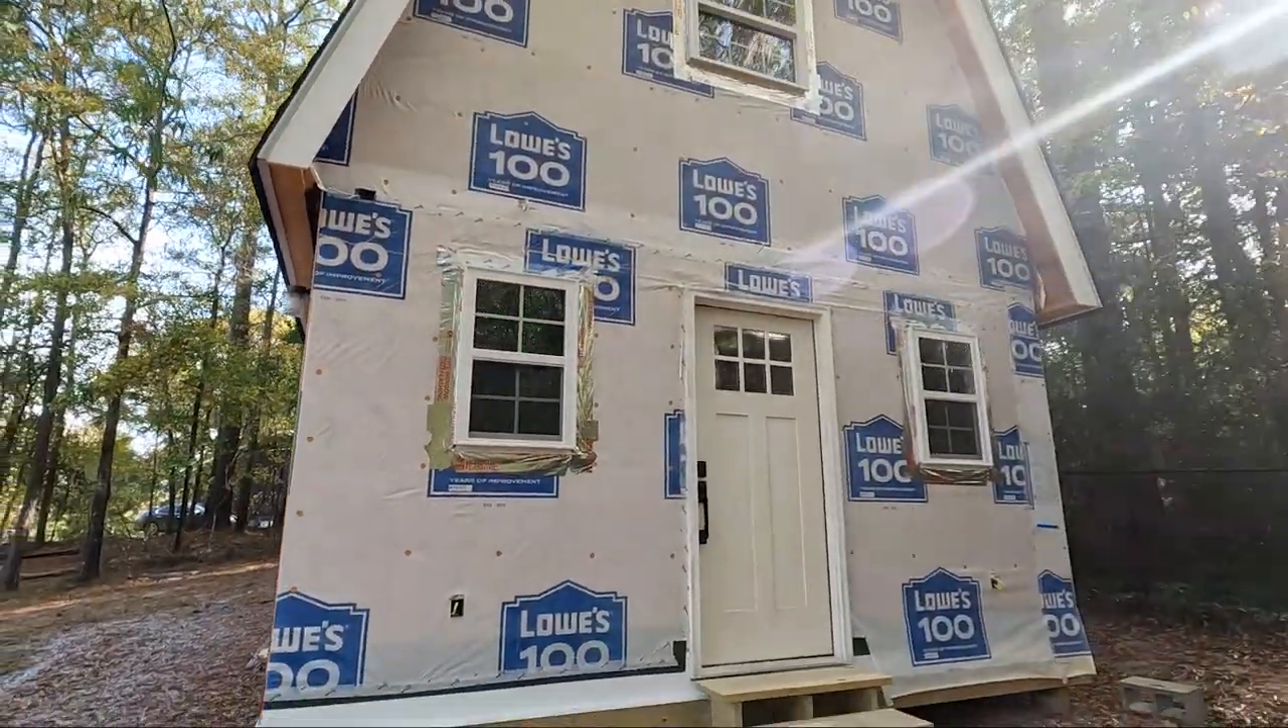This side of the building over here is not complete yet. It's basically dried in but I don't have the siding on it.